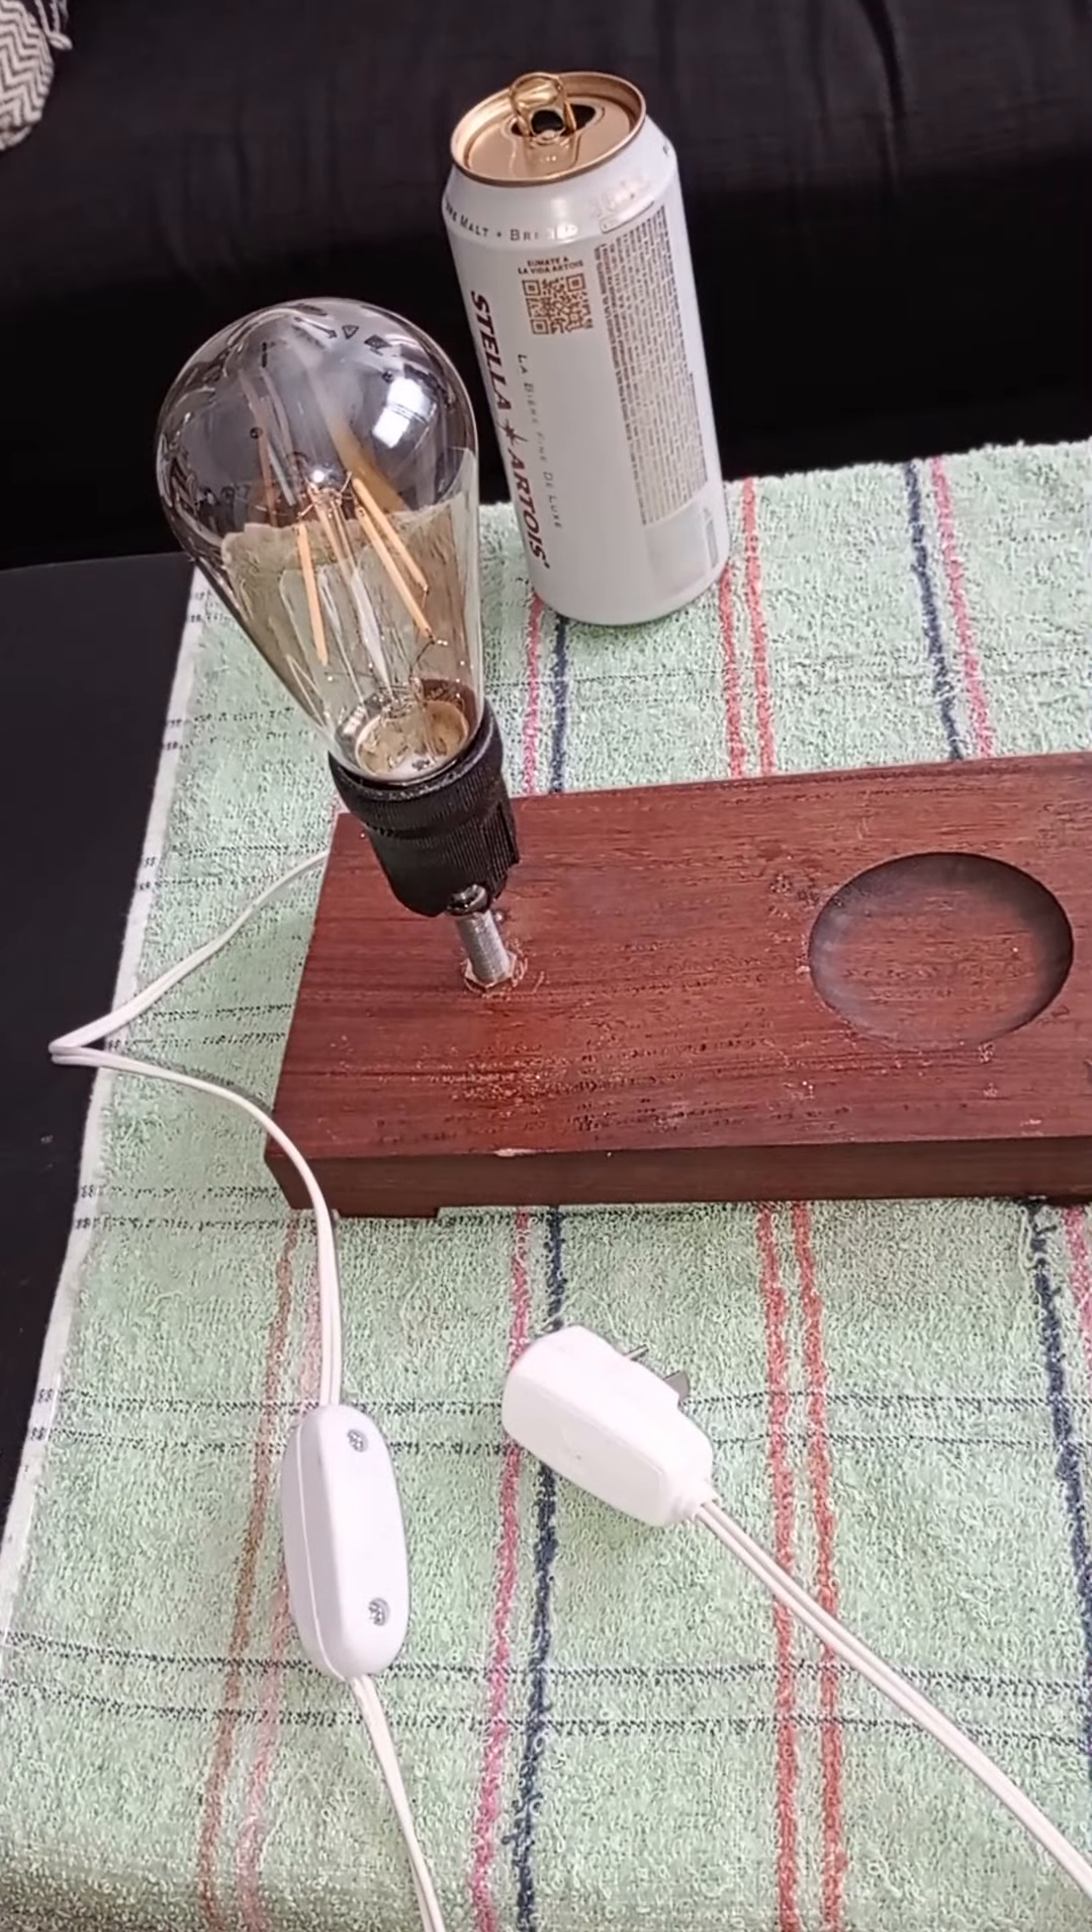Ya está armada la llavecita o el interruptor.